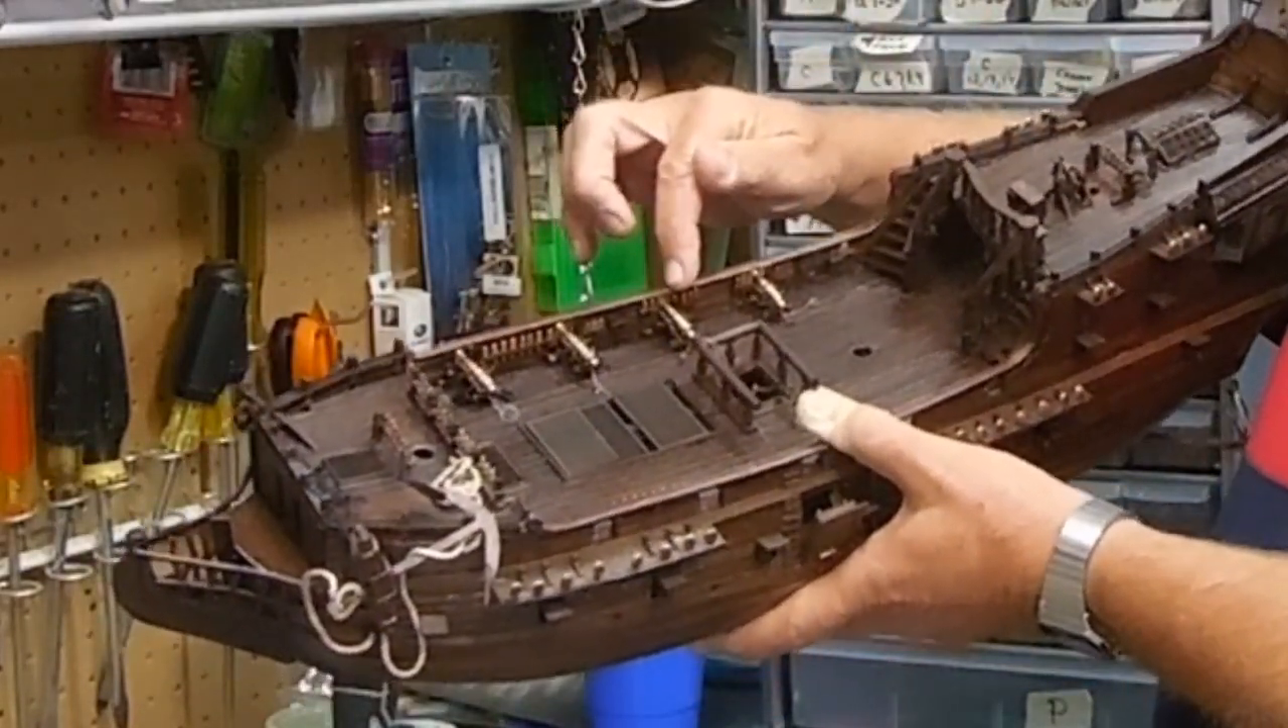So the cannons are in place.